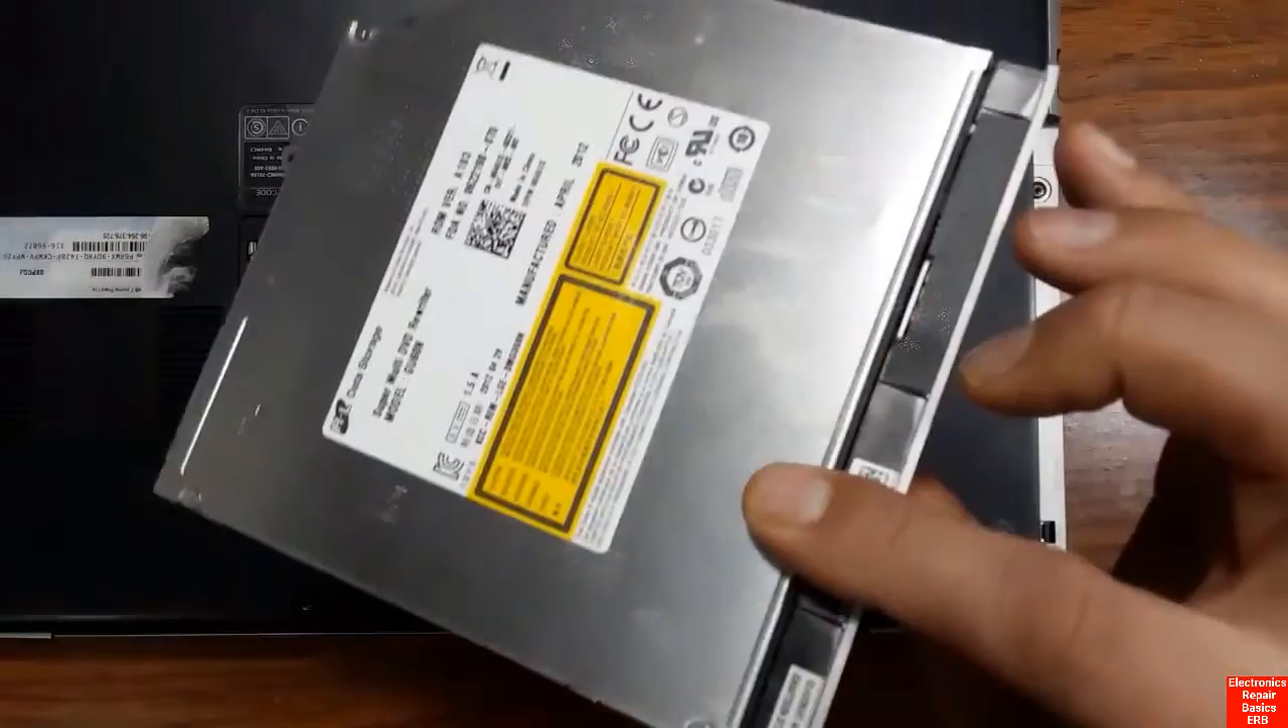Okay now the optical disk drive is removed.